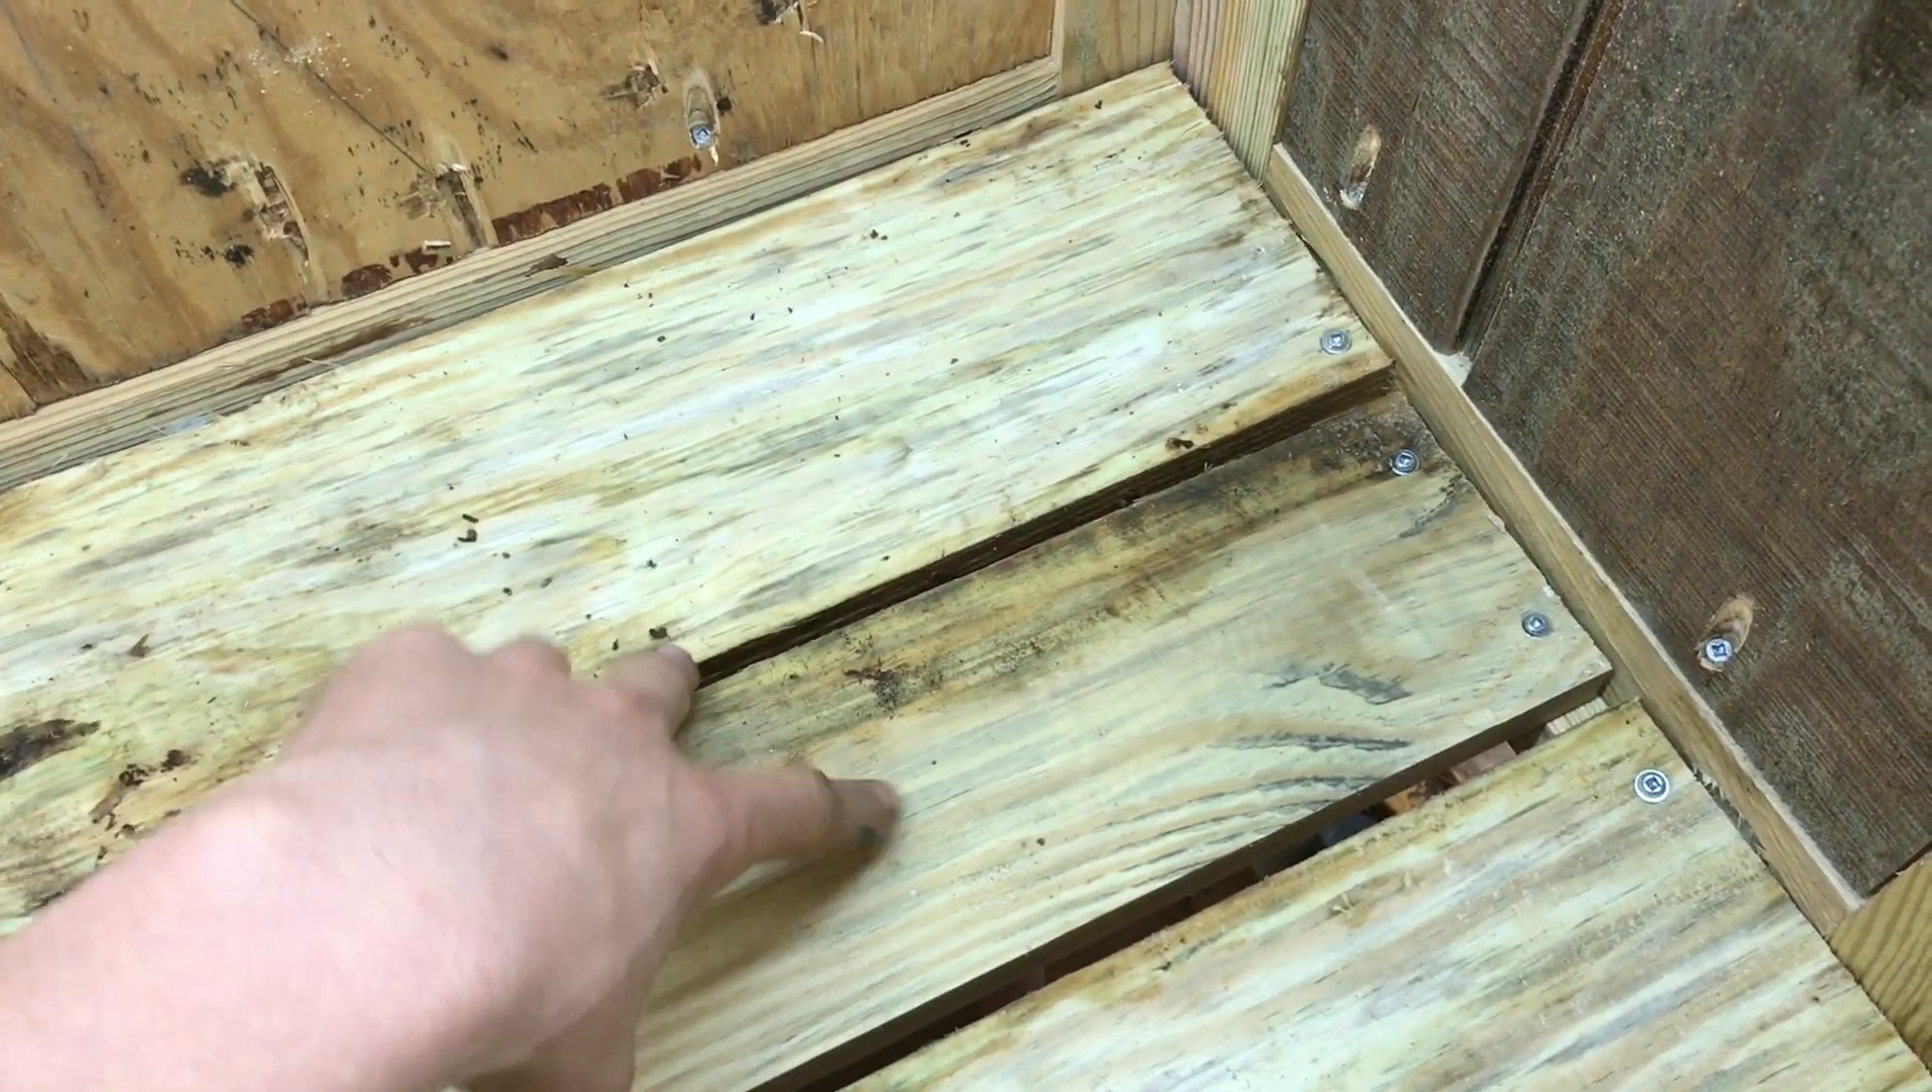Okay so the bottom is in and you can see I left a little bit of a gap here and that's so that air can flow.